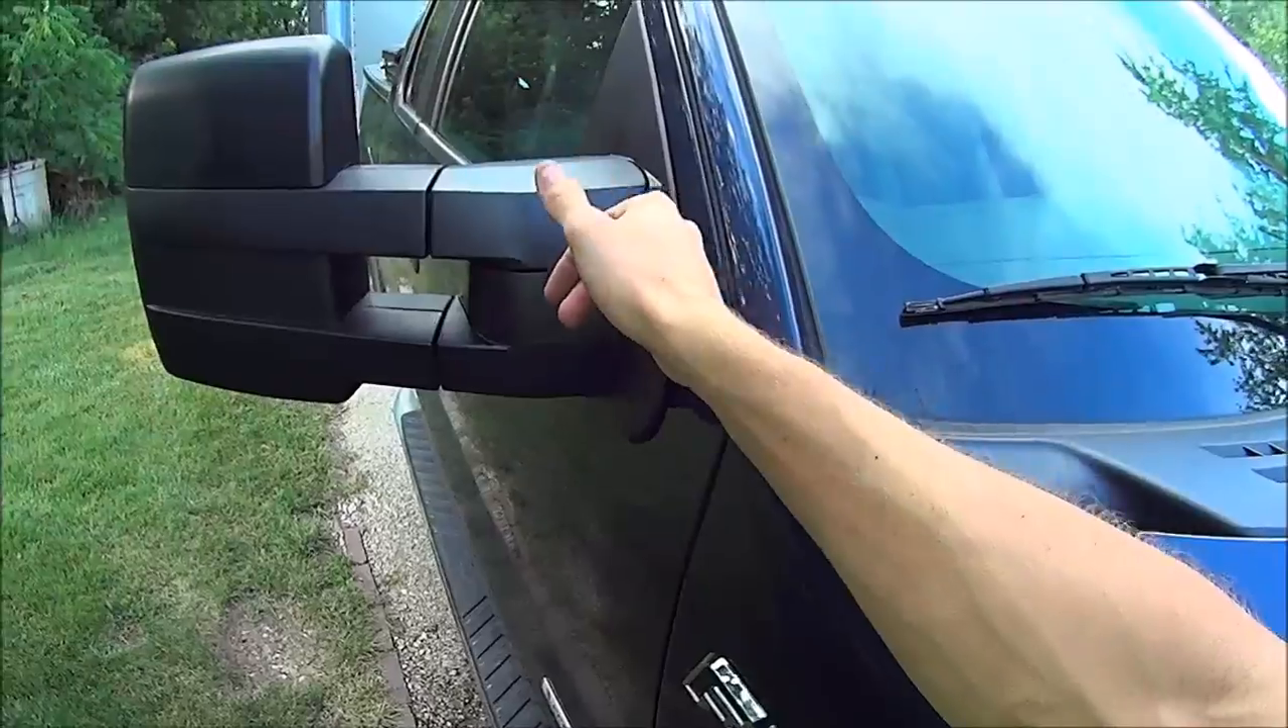Here it is, that is the passenger mirror all installed.